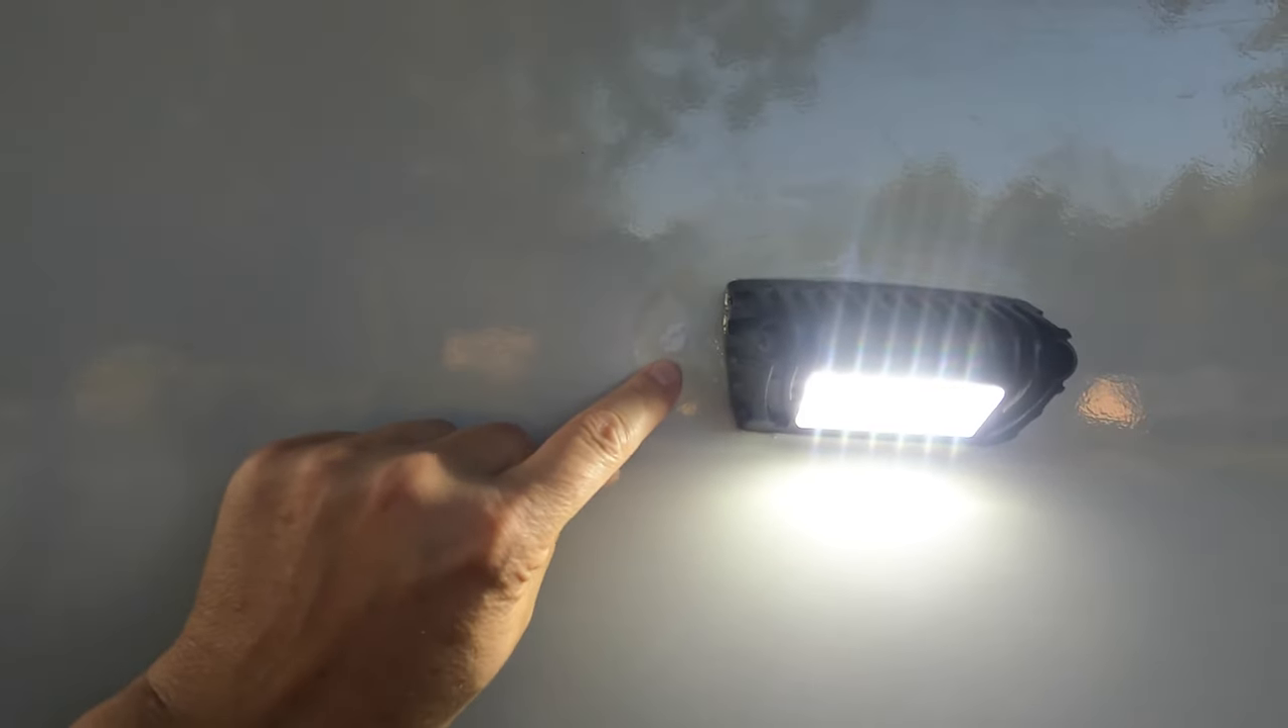The new lights installed, the lights on, works.